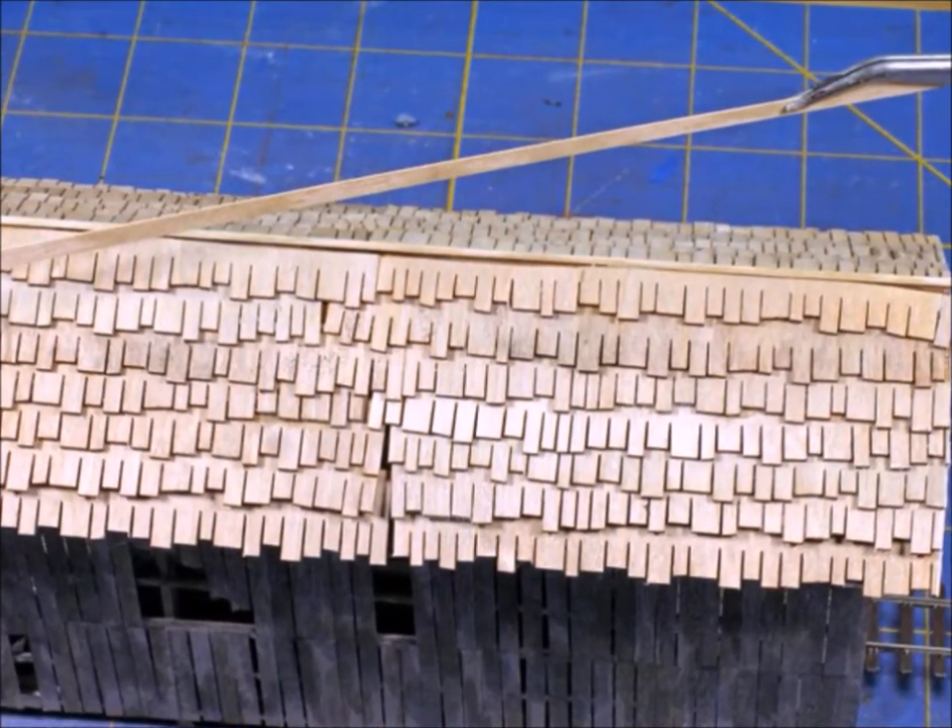You'll see that some of those roof bits are kind of still crooked.